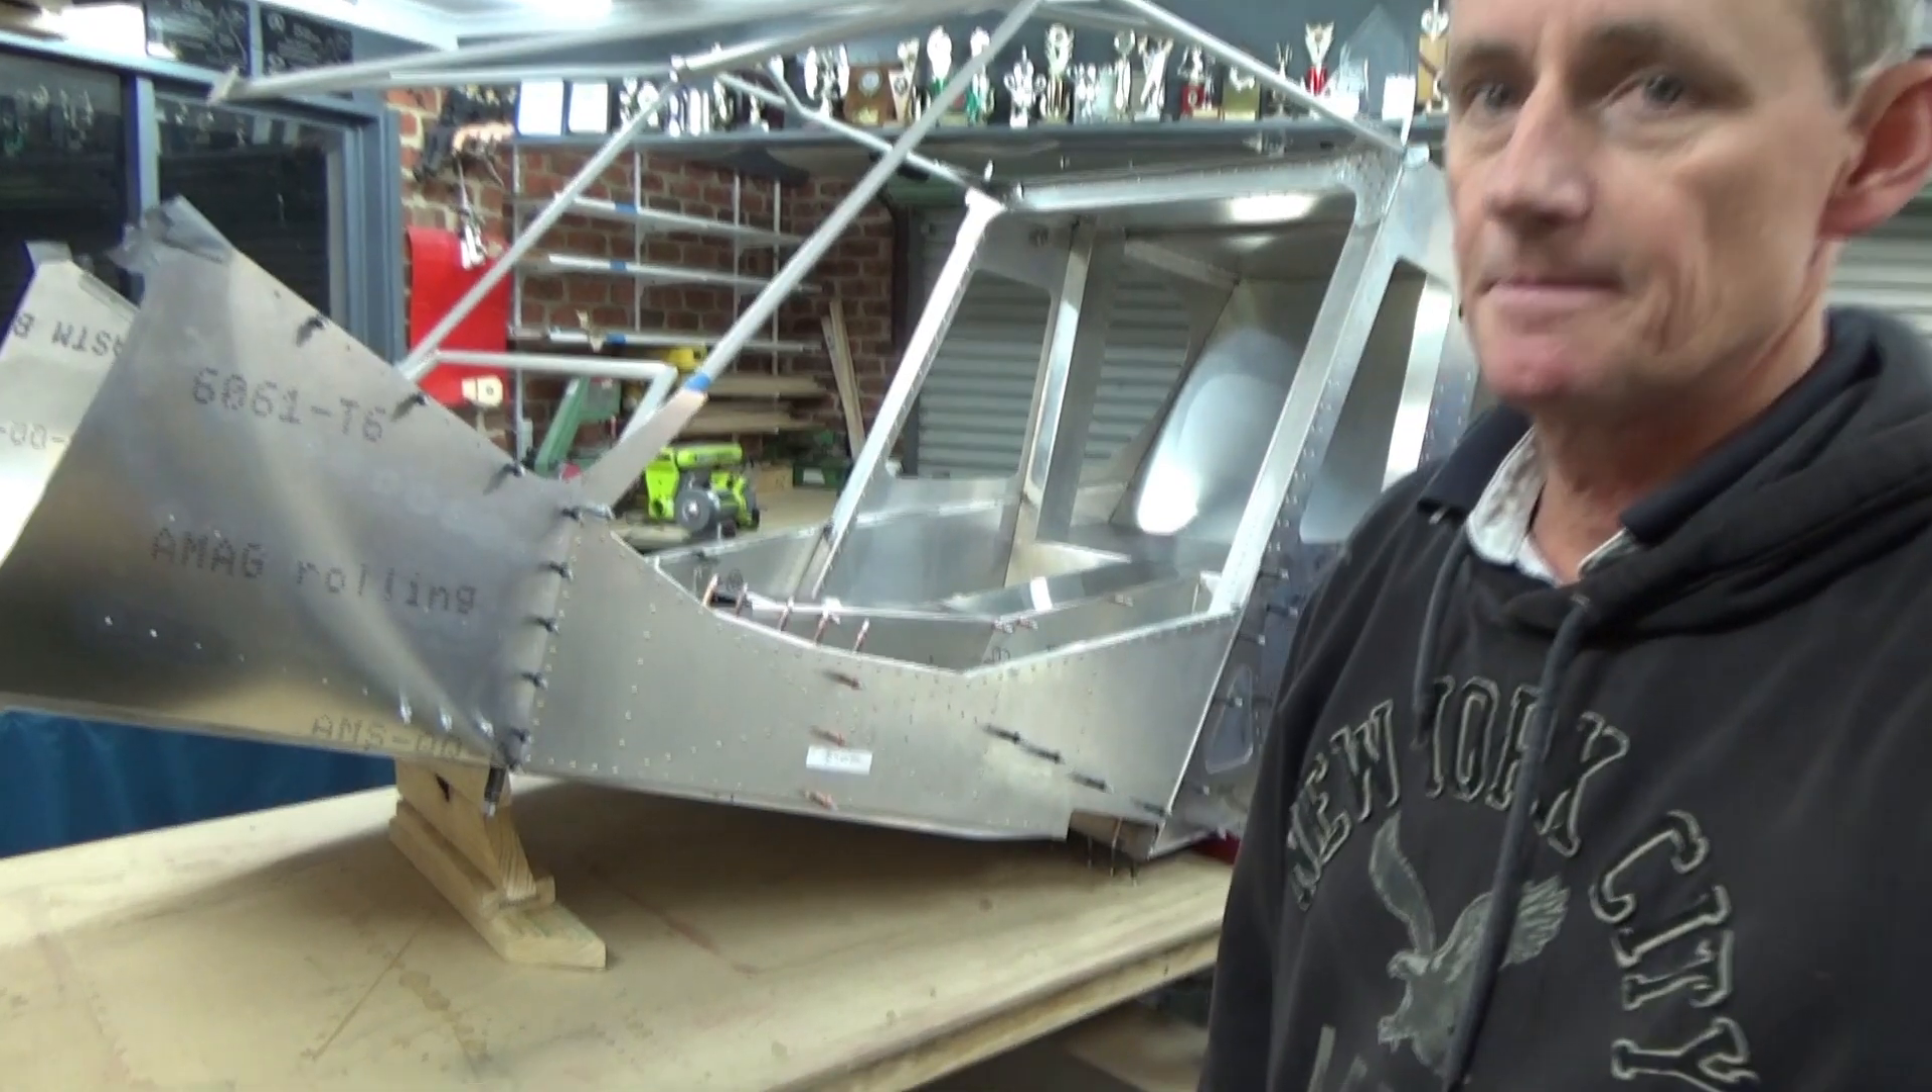I've just installed the cabin frame so it's starting to look like an aeroplane.